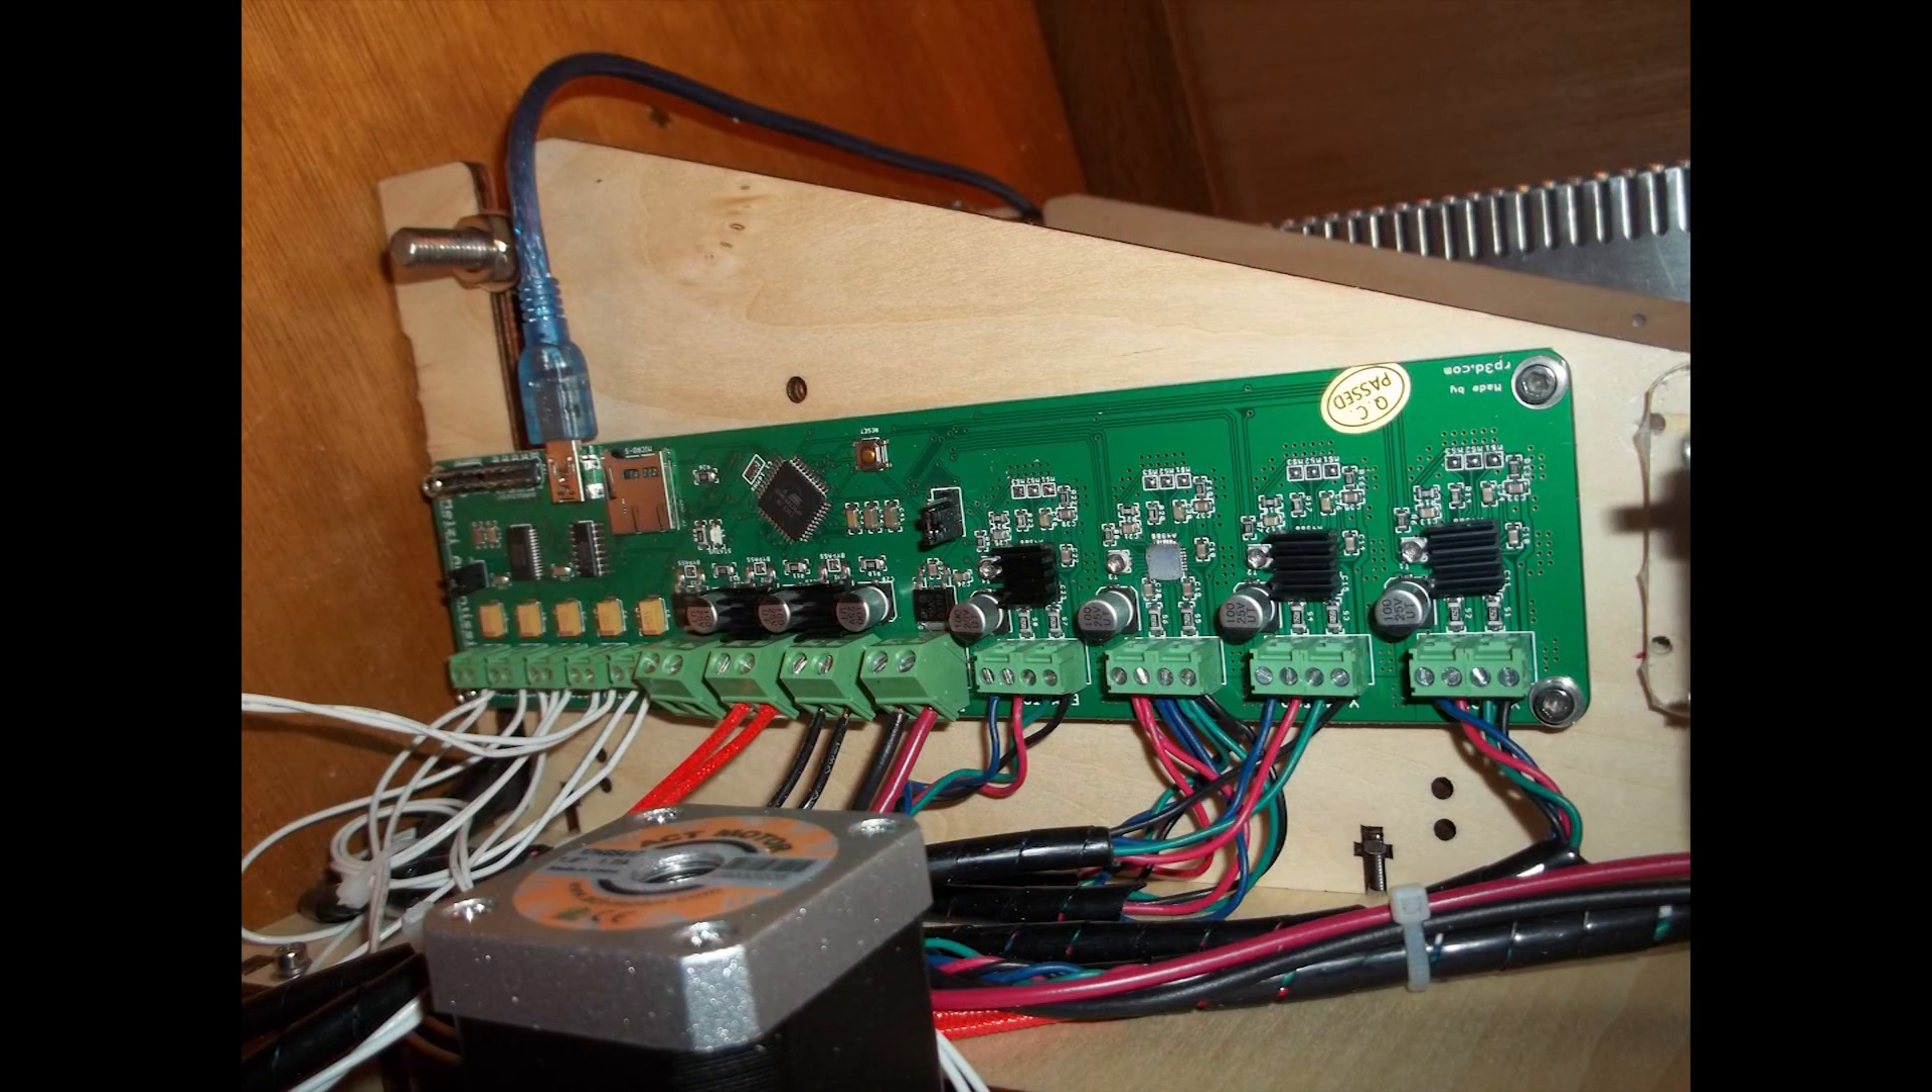Here's another picture of my completed wiring.